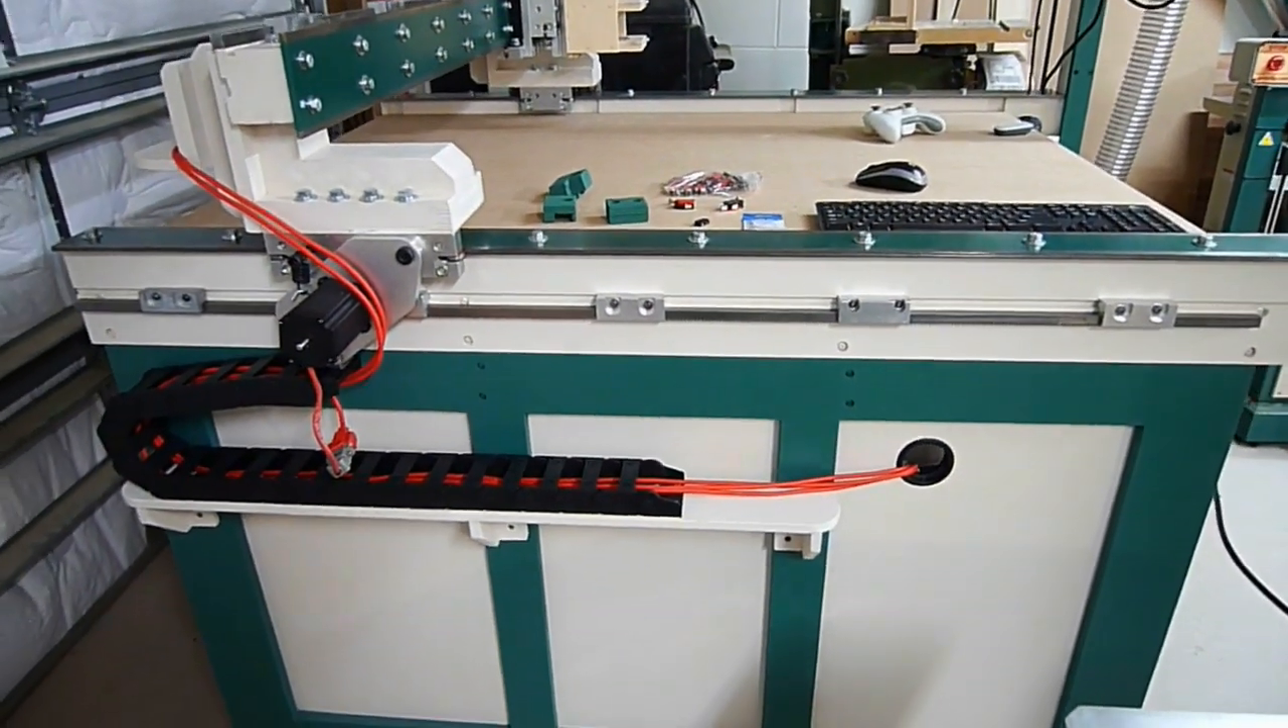Everything's getting run through the grommet that I cut into the side.